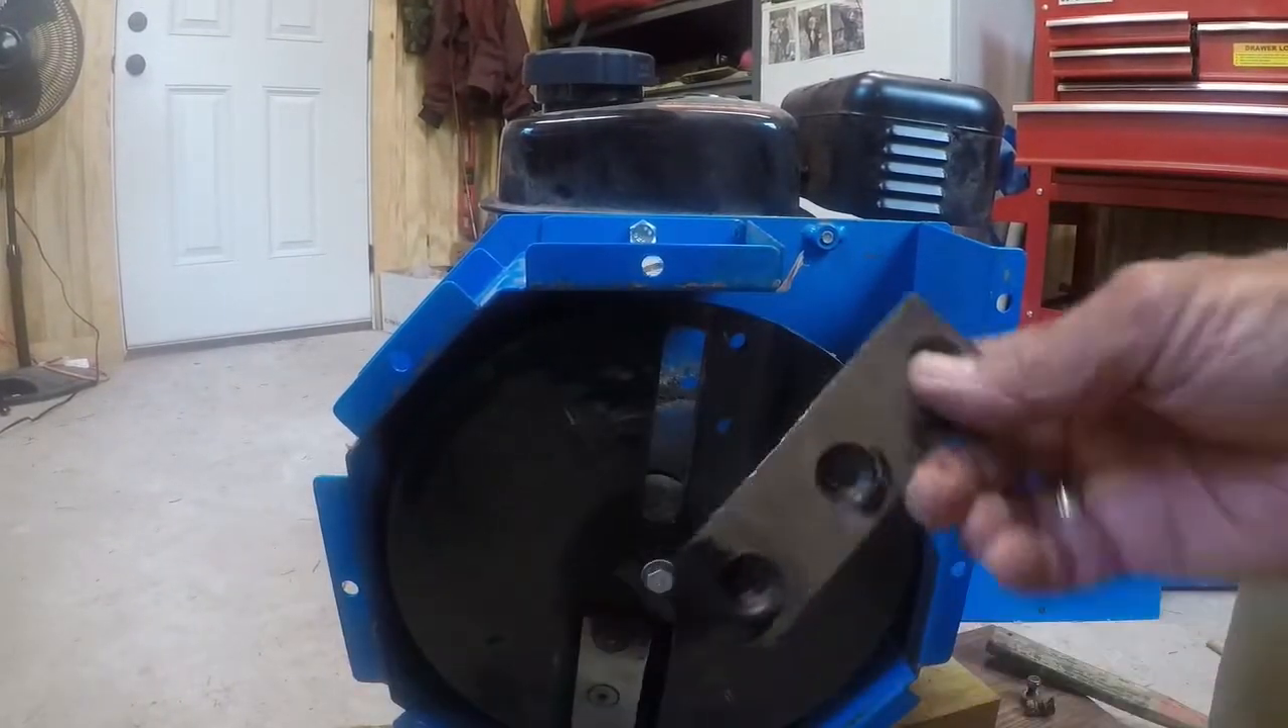So we got this blade off.